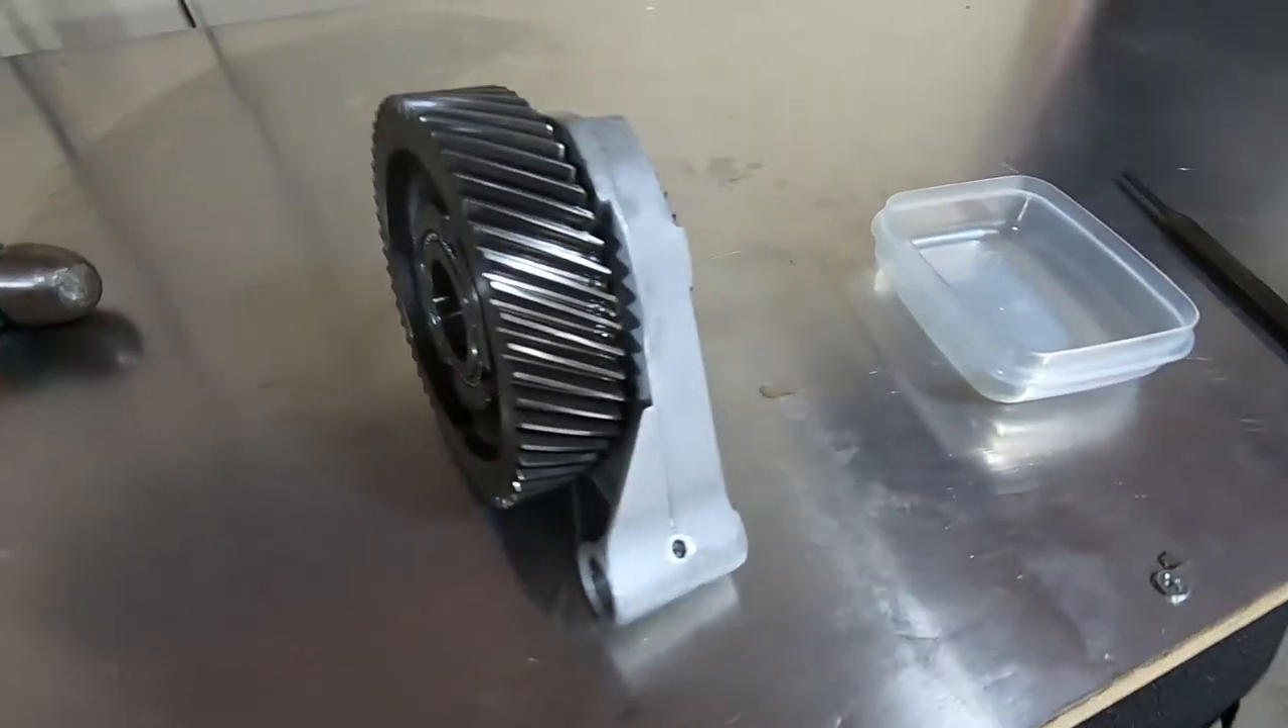Here's the whole fifth gear assembly removed as one unit.